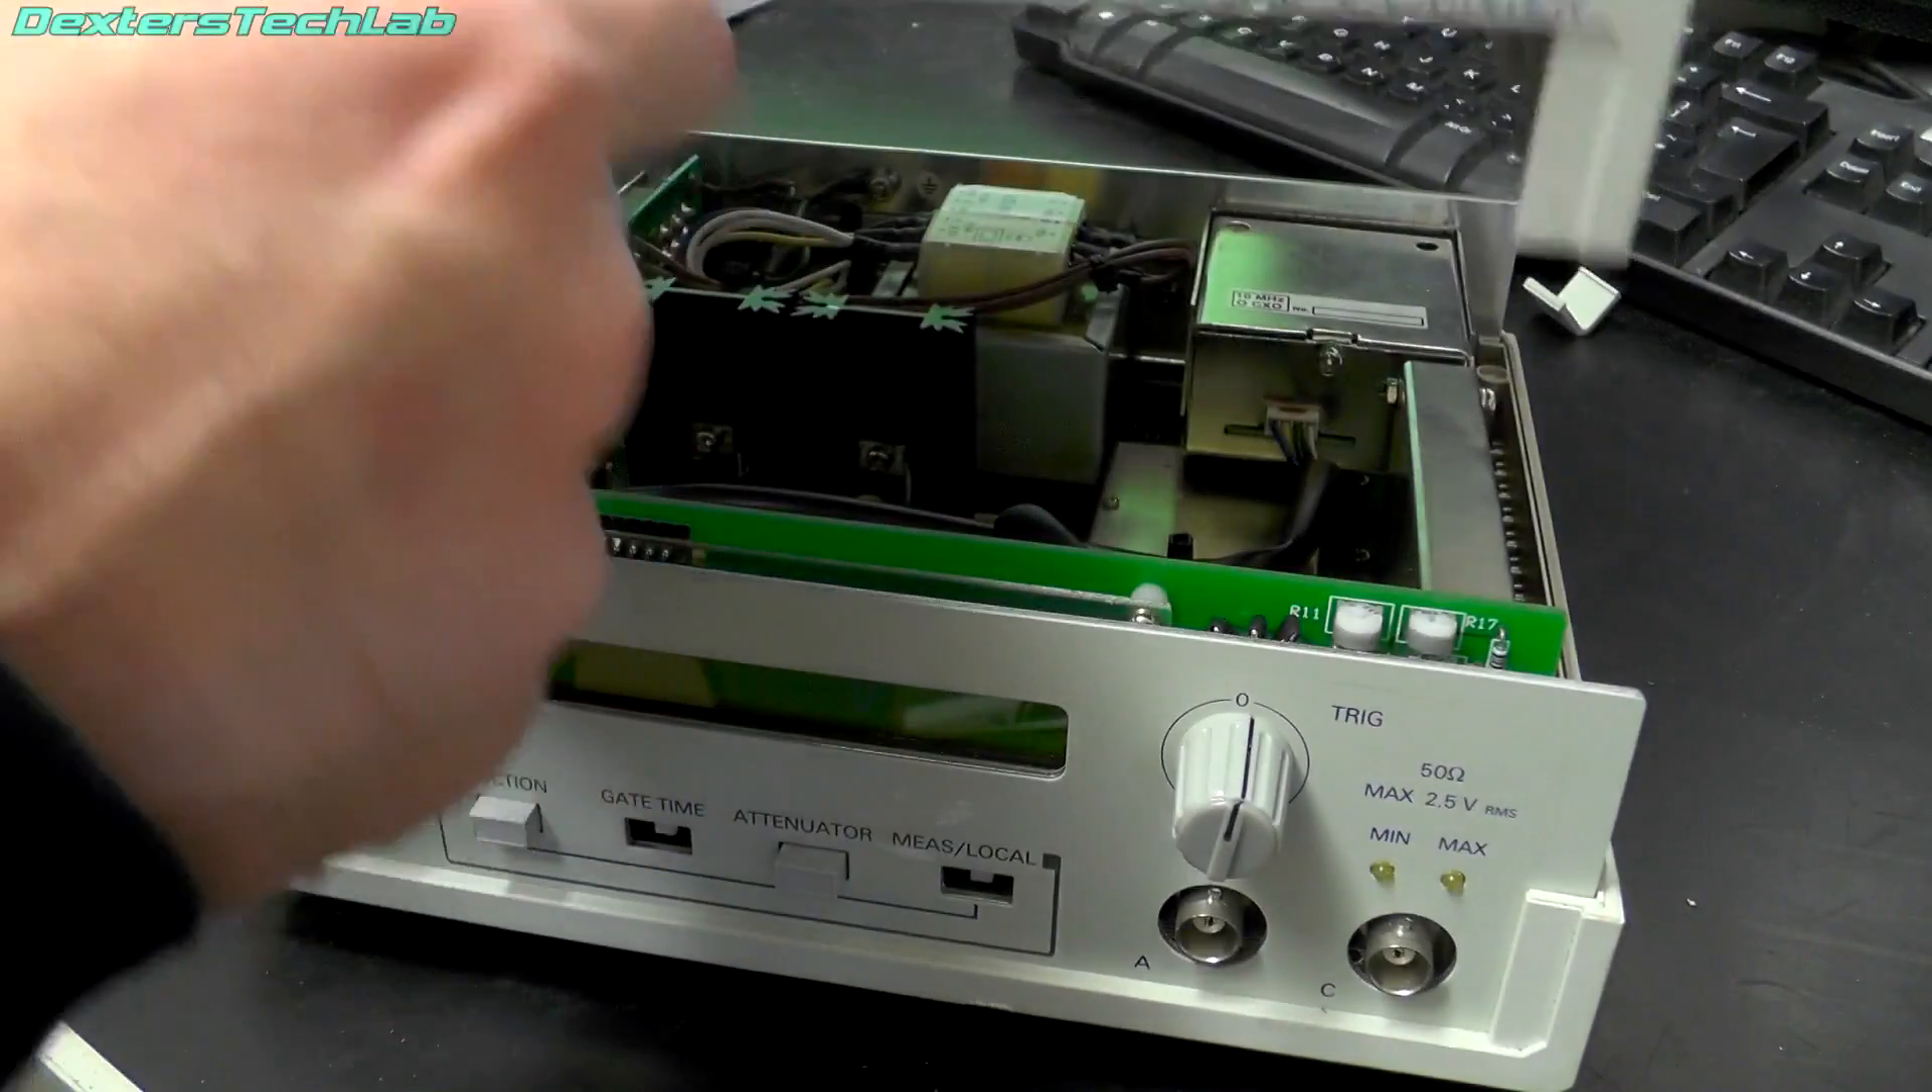Right so we've got the lid off.